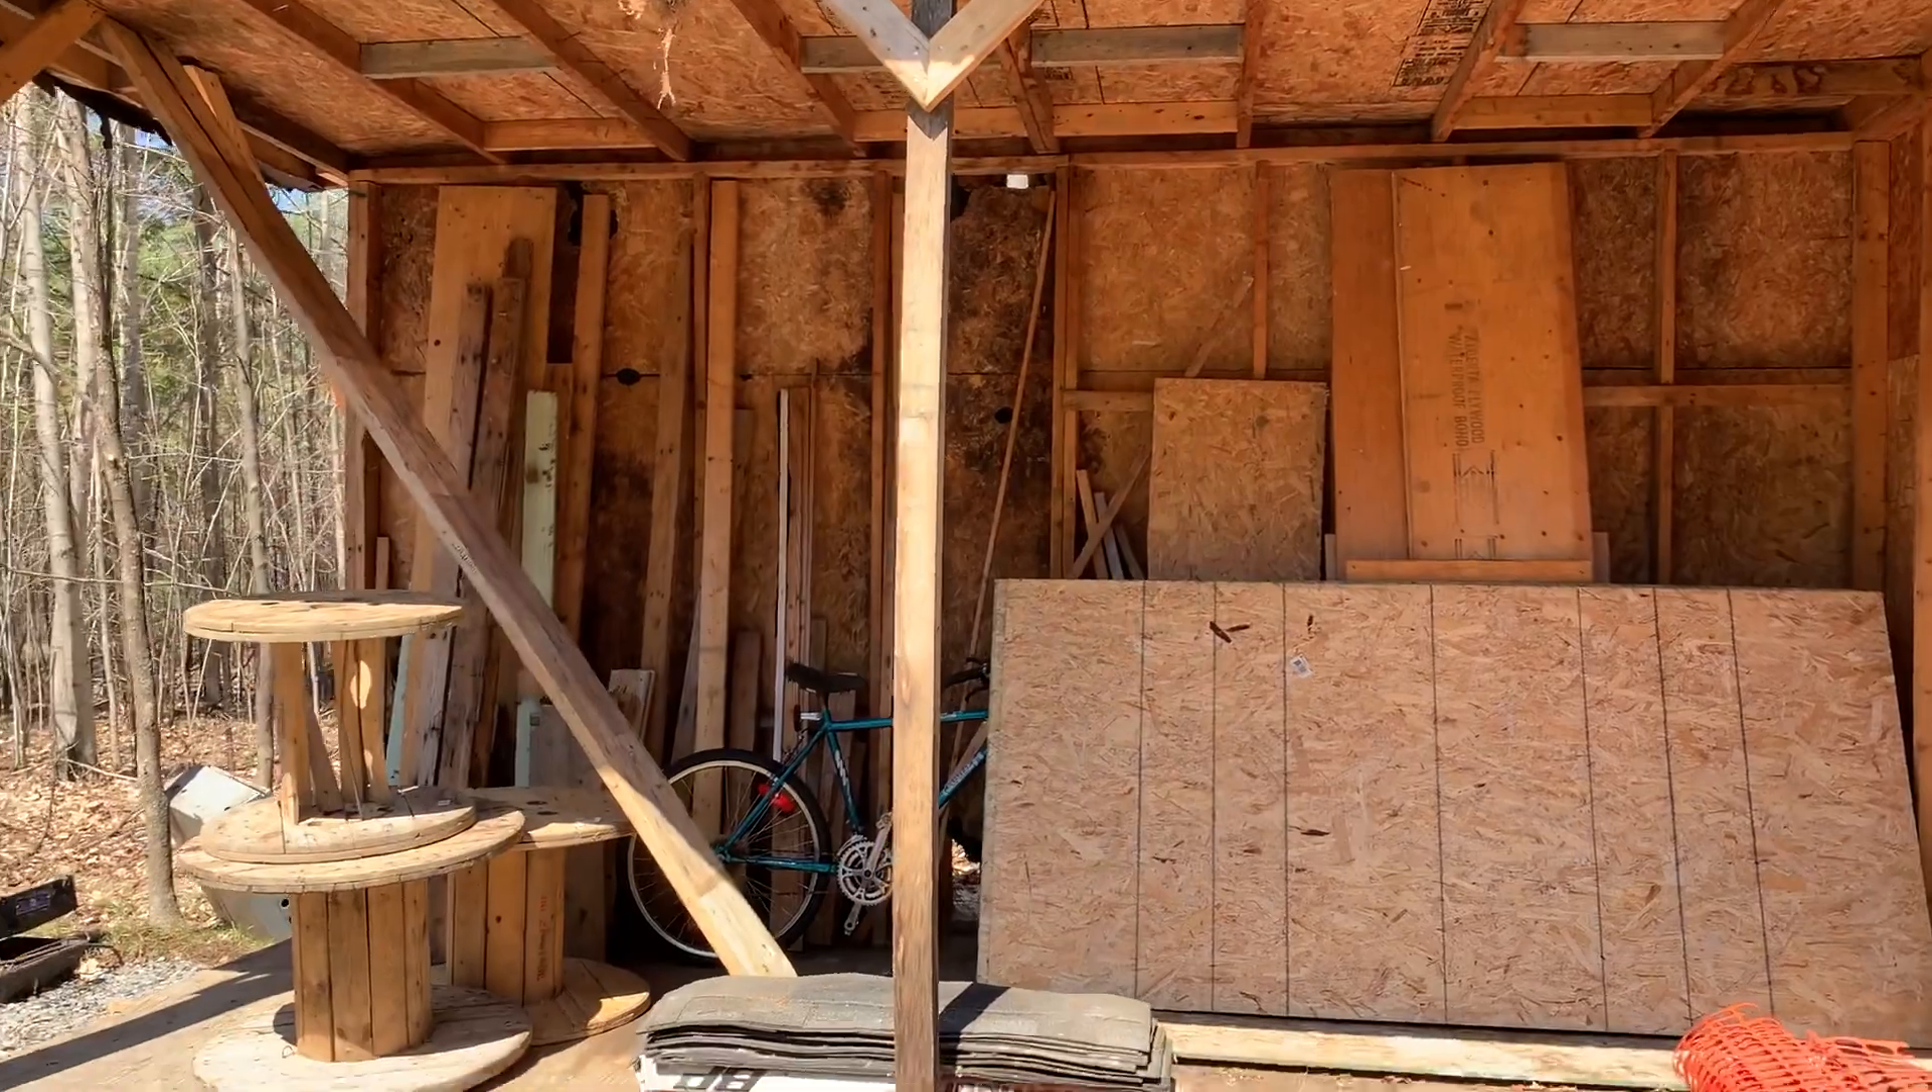And then we got the 4x4 beam in the center with the support, everything has braces on it.